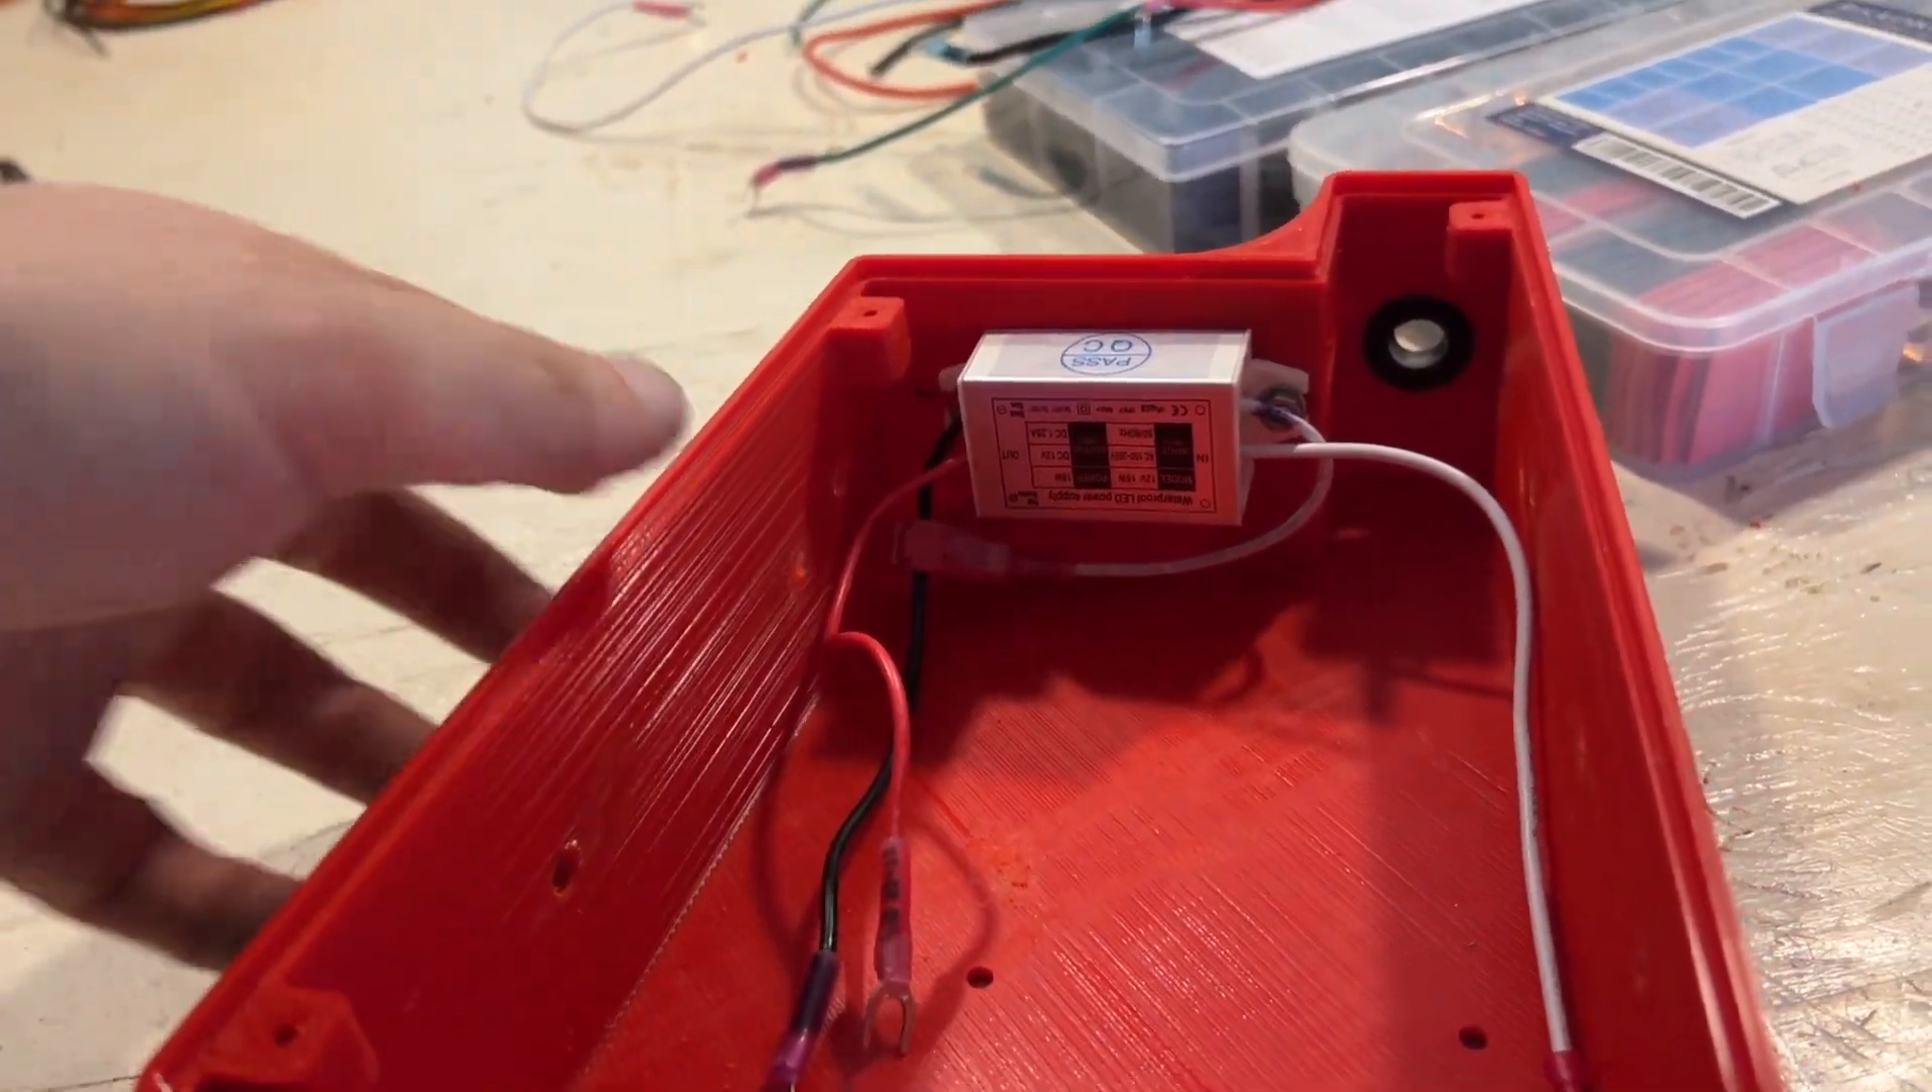I cut all of the holes for all the mounting points. This is the step down converter. And it's mounted like this on this side.